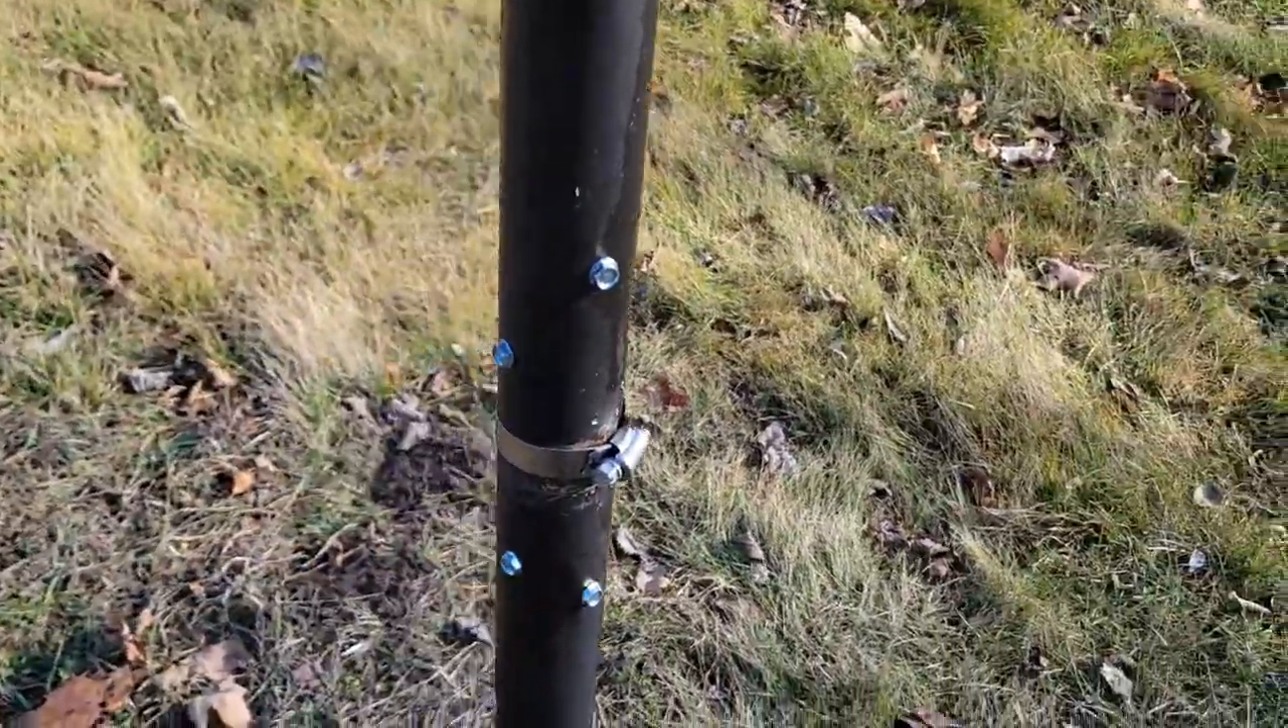And I also shot extra self-tapping screws in here so that it didn't rotate or lift up at all.